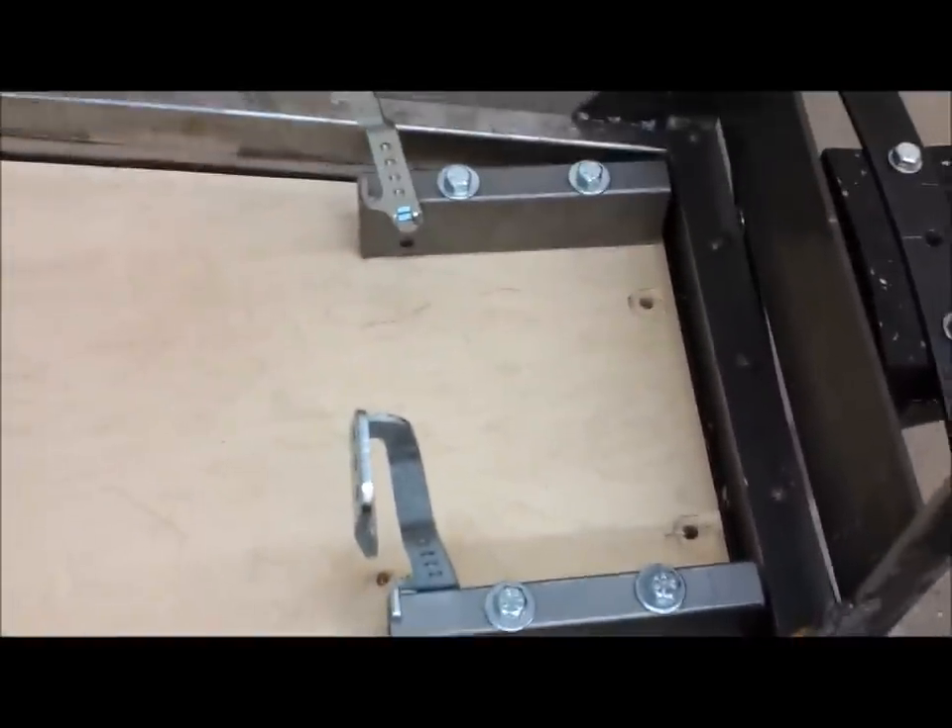I can get the pedals which I installed at least got them installed. I don't have any cables or rods yet.